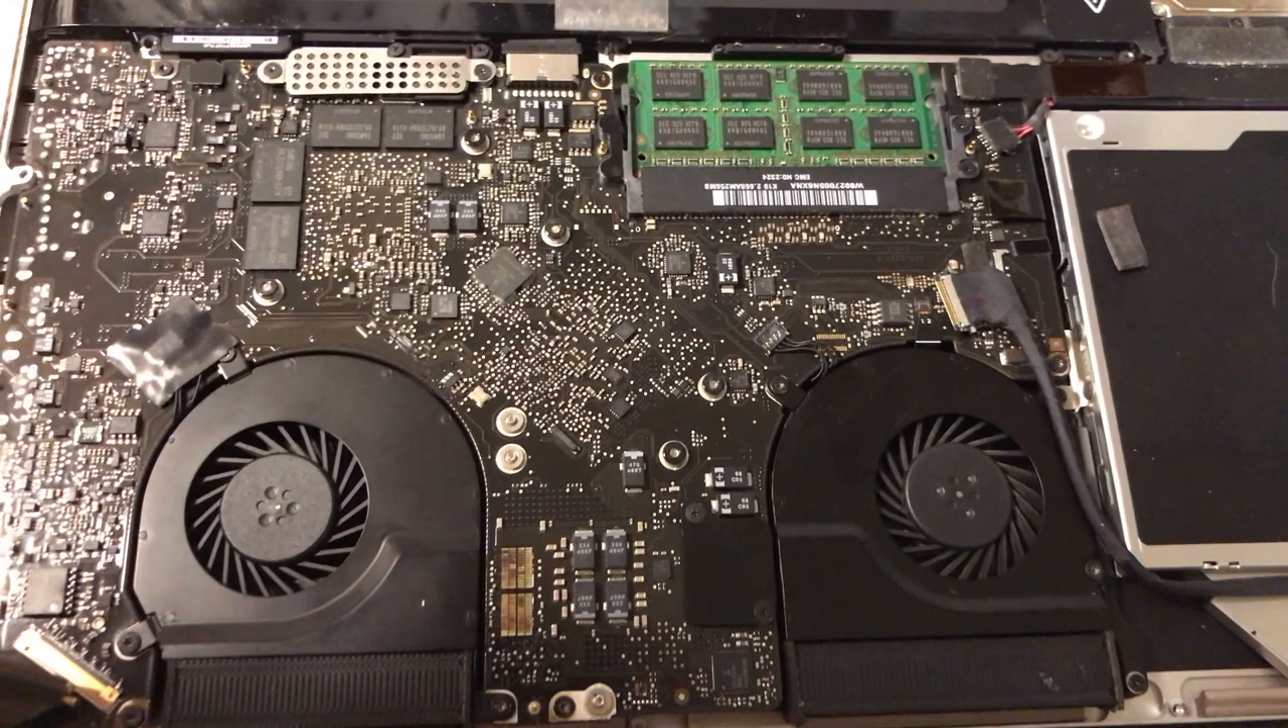But anyway, so yeah, so we got the motherboard all back in.